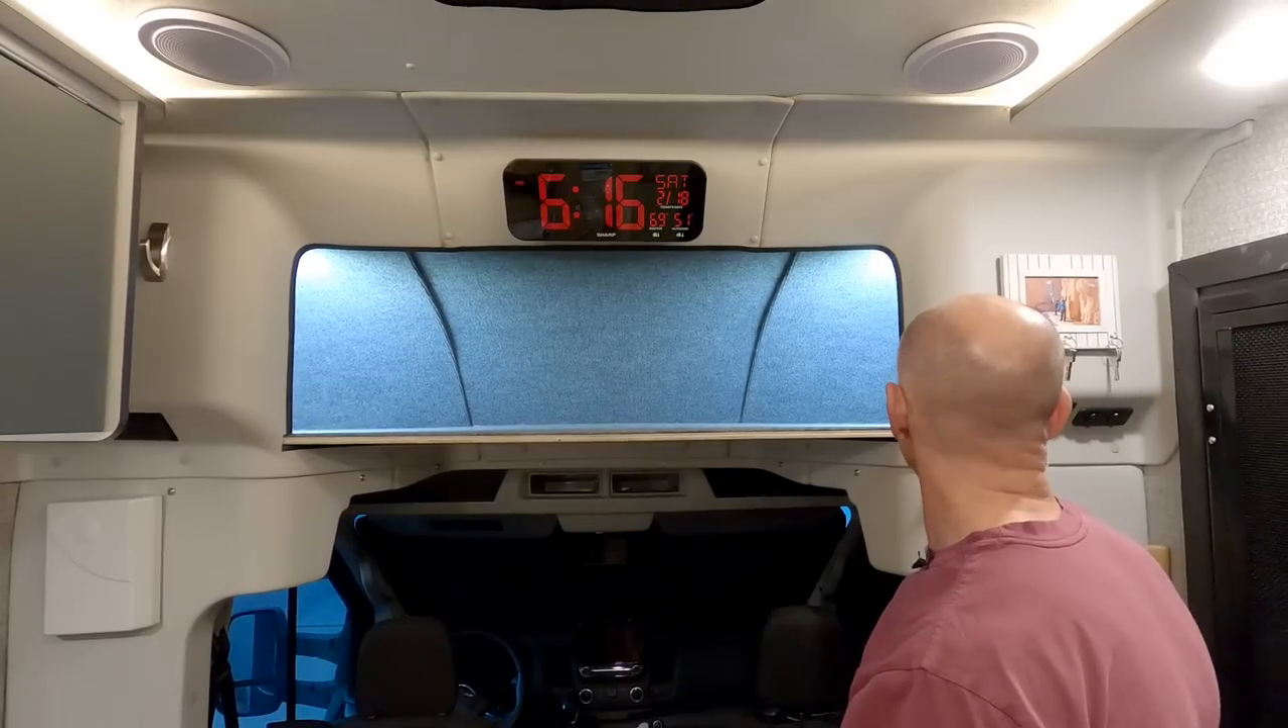I got the clock back up.